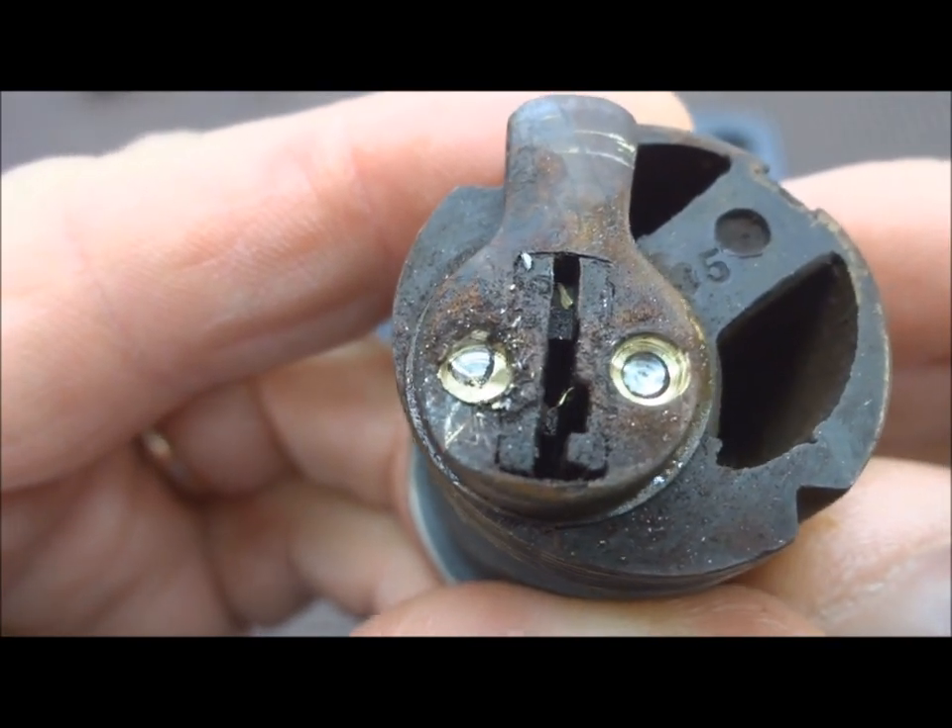Okay I drilled the heads of the screws off so I think we can get through.